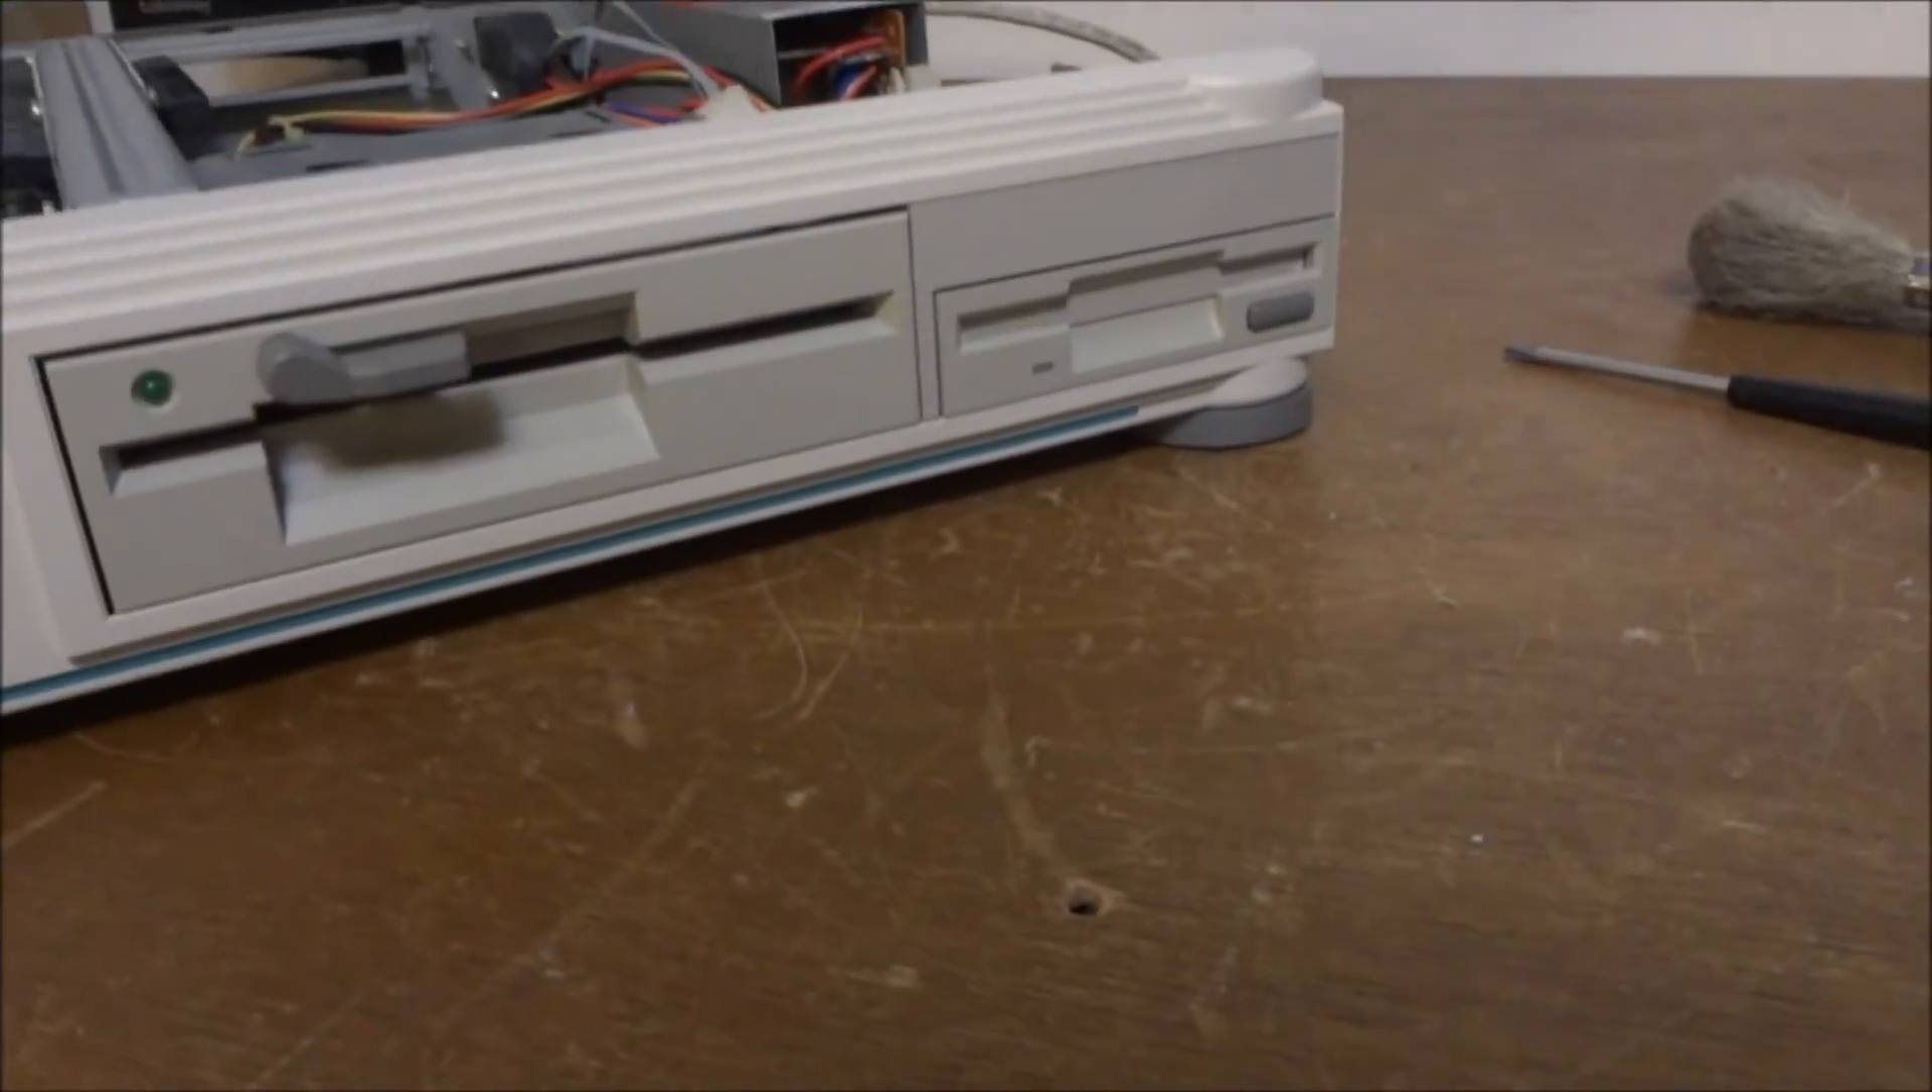Anyway i did get the front panel on and i think it looks pretty good.